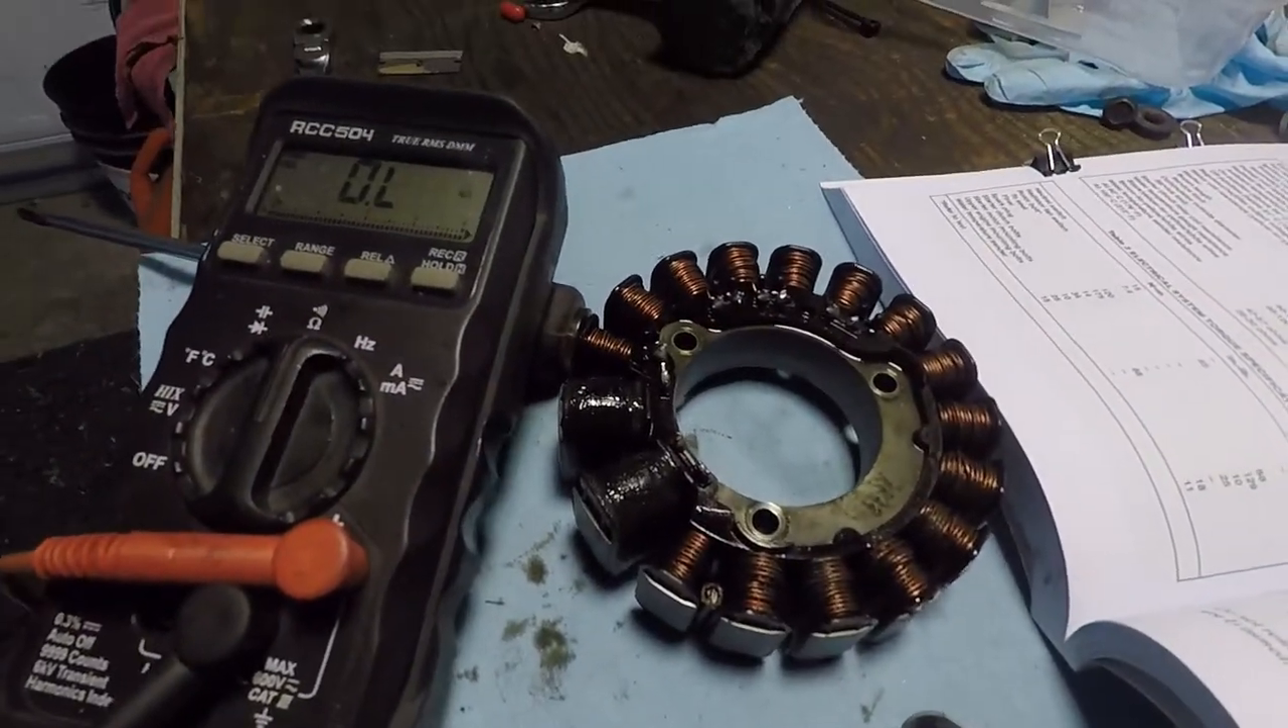Okay, so here is the exciter coil removed from the bike.